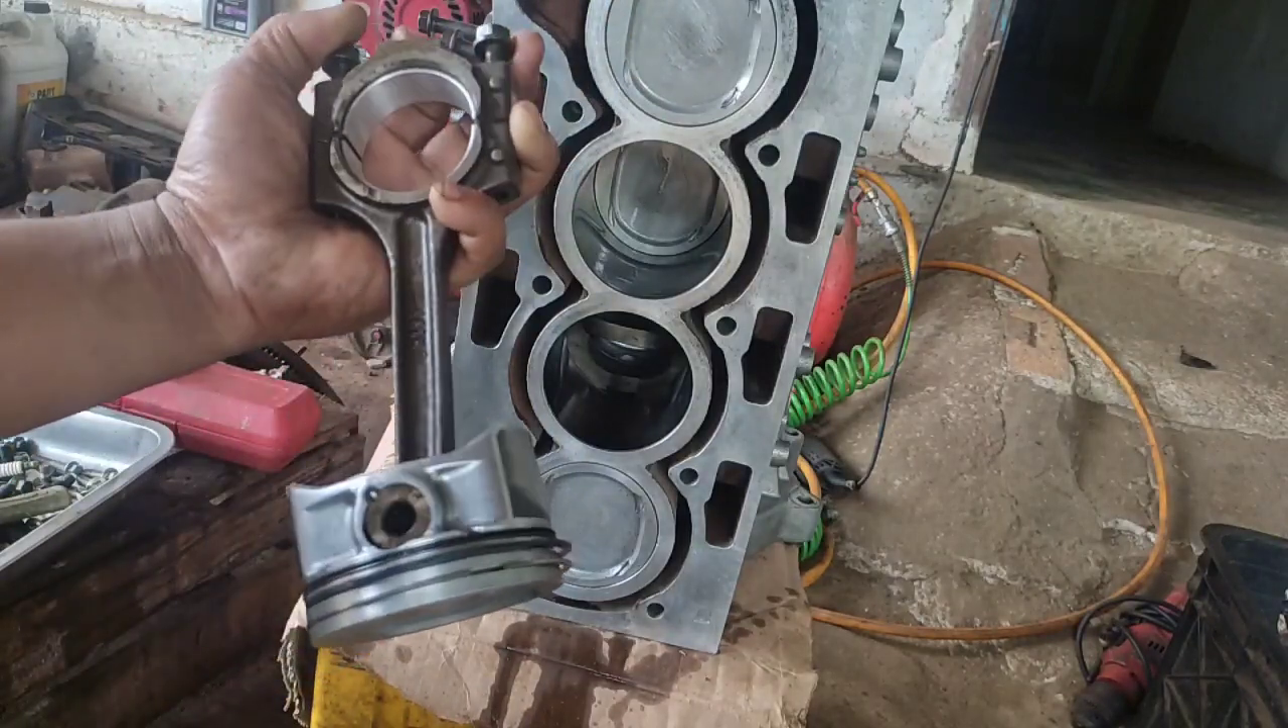Ini ring piston barunya udah dipasang.